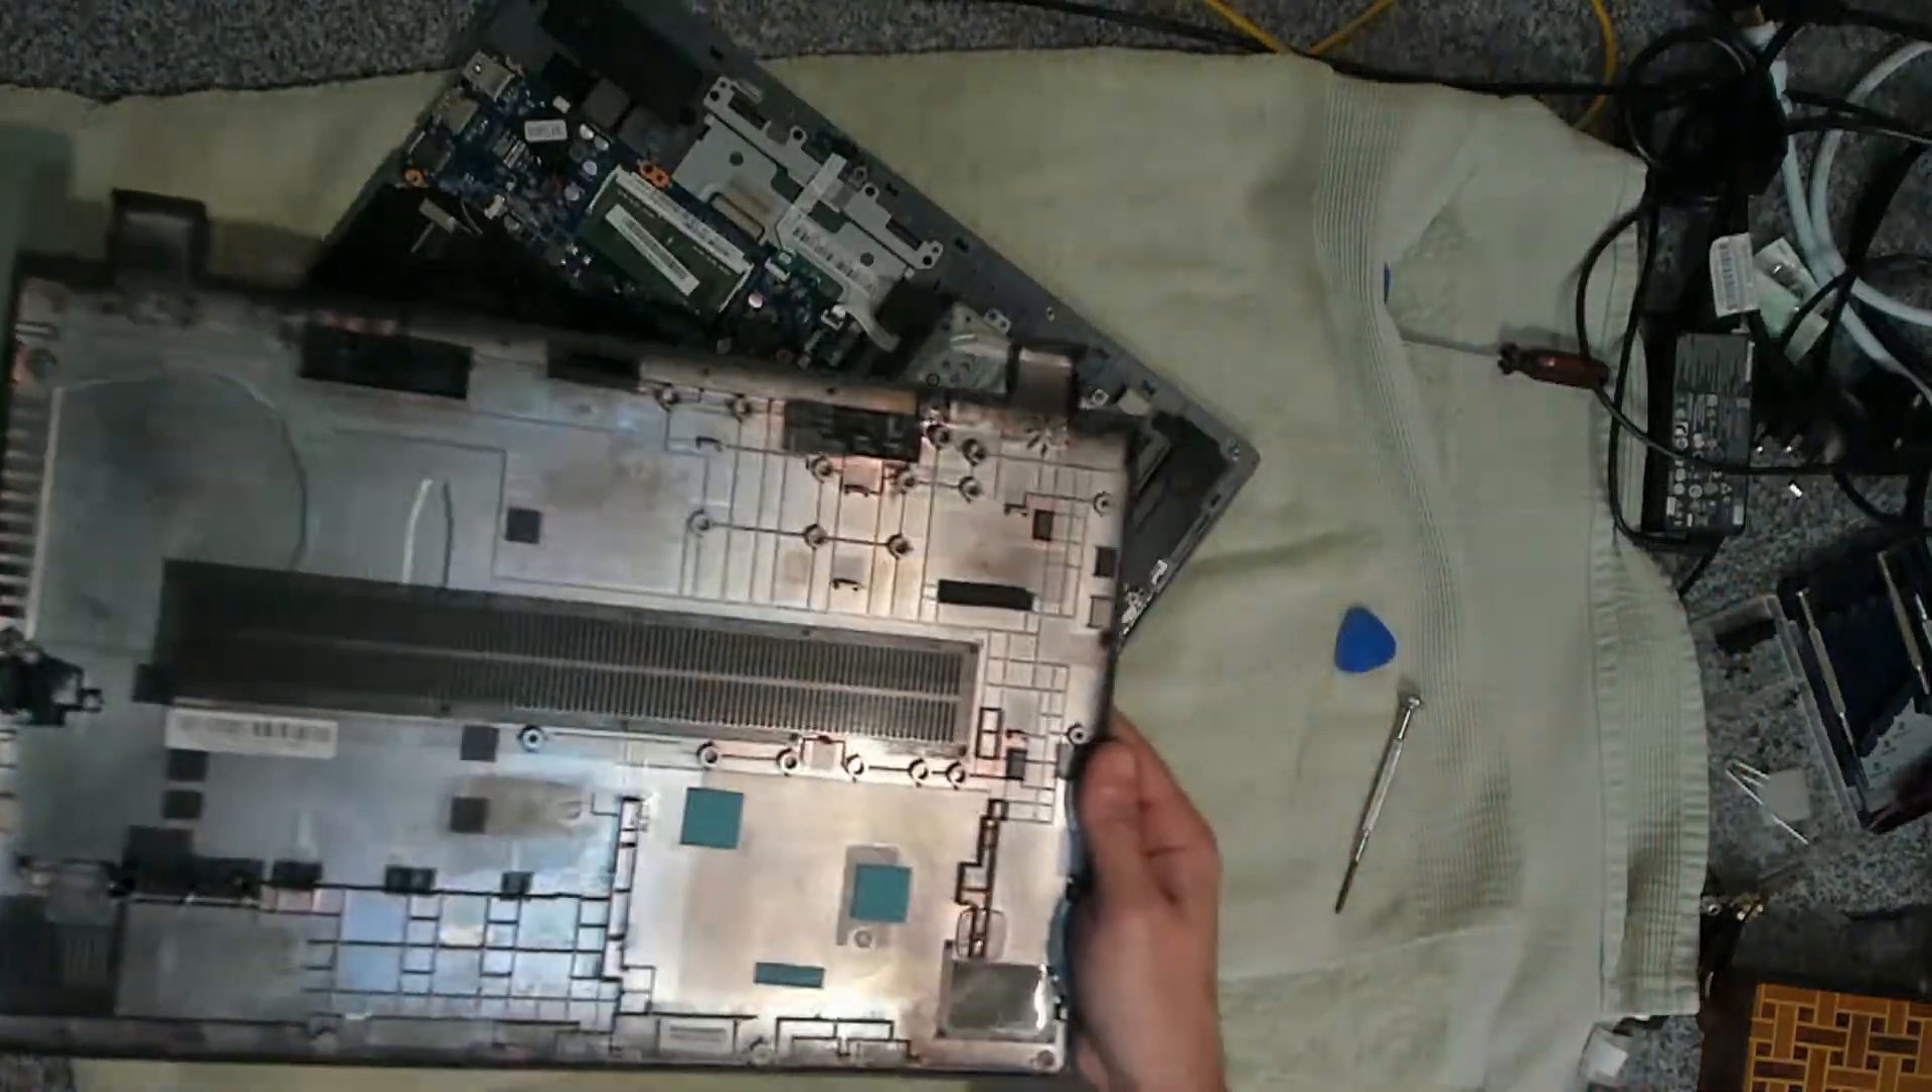Okay so that's the back panel removed and let's have a look inside.